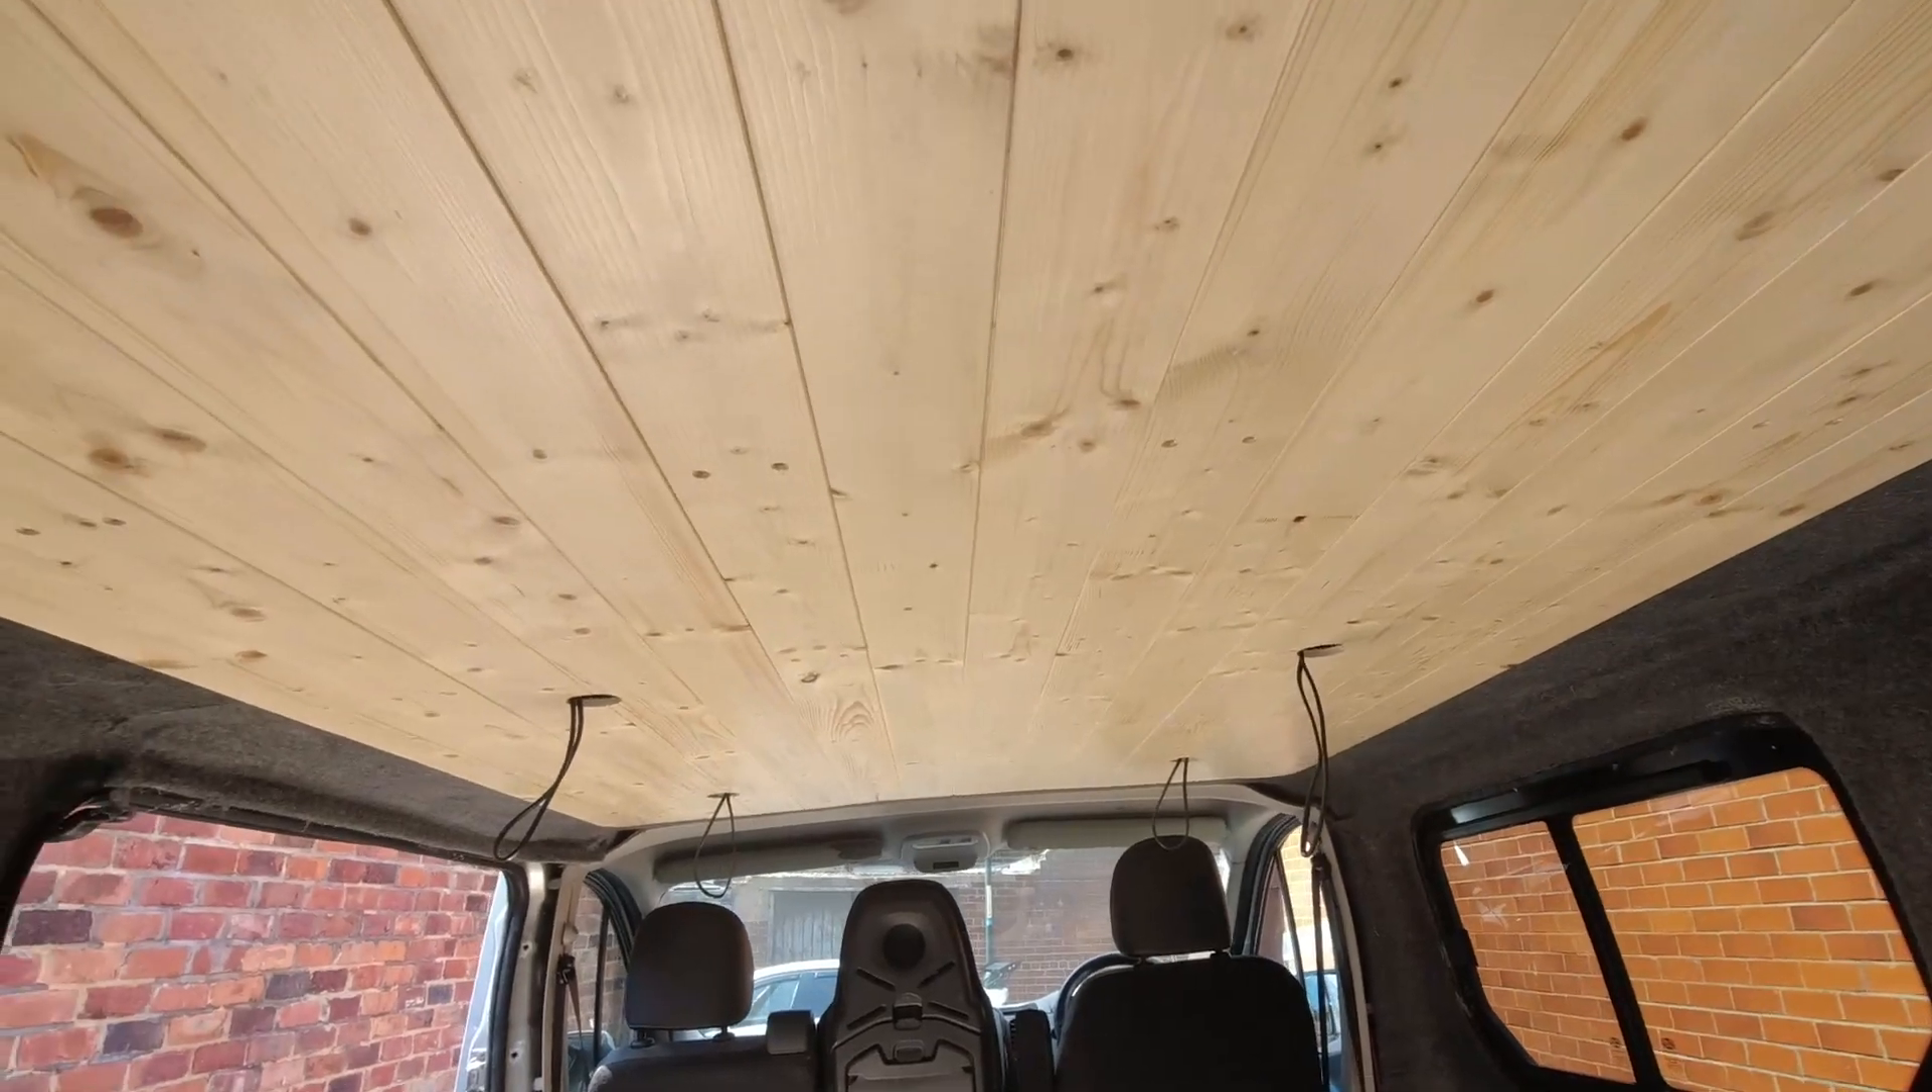So the ceiling is in place and i do like it.